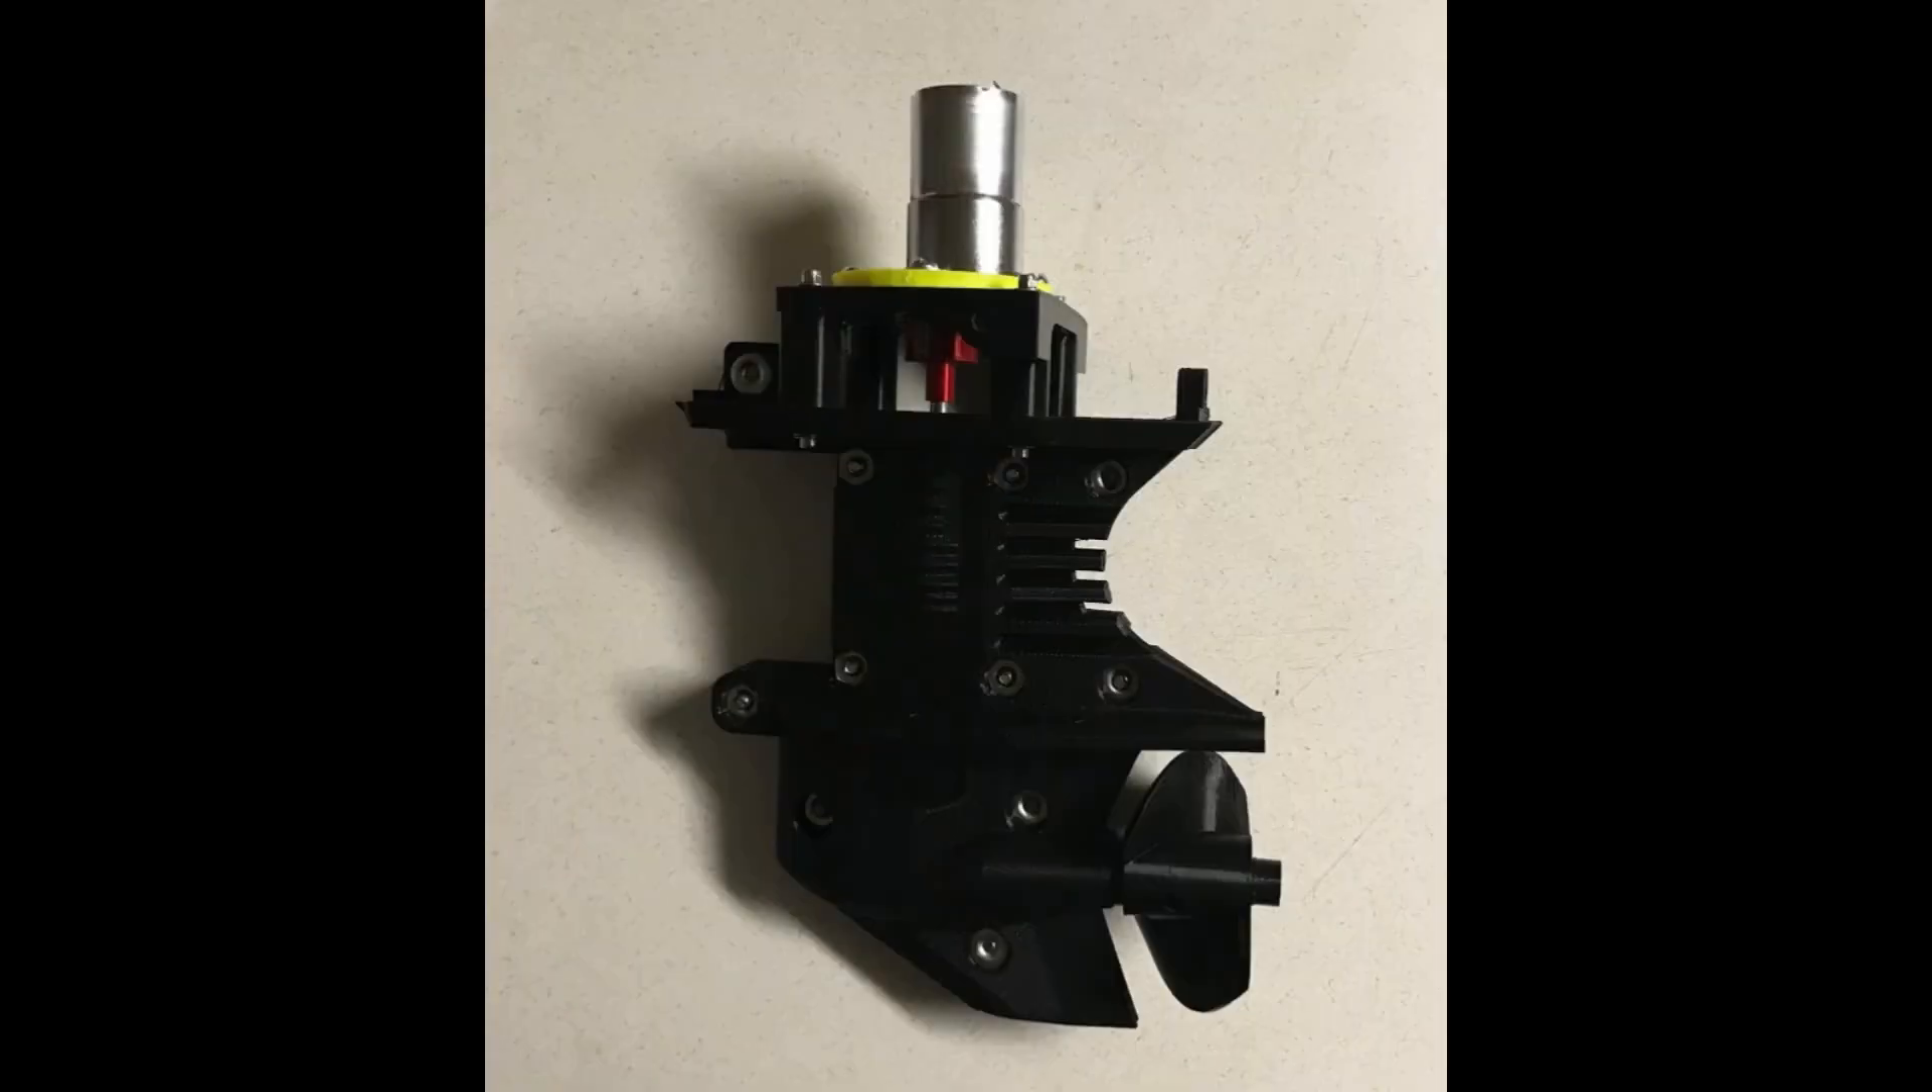So what I did was design a mount and then 3D printed it and then of course I was able to mount the electric motor to the outboard motor.